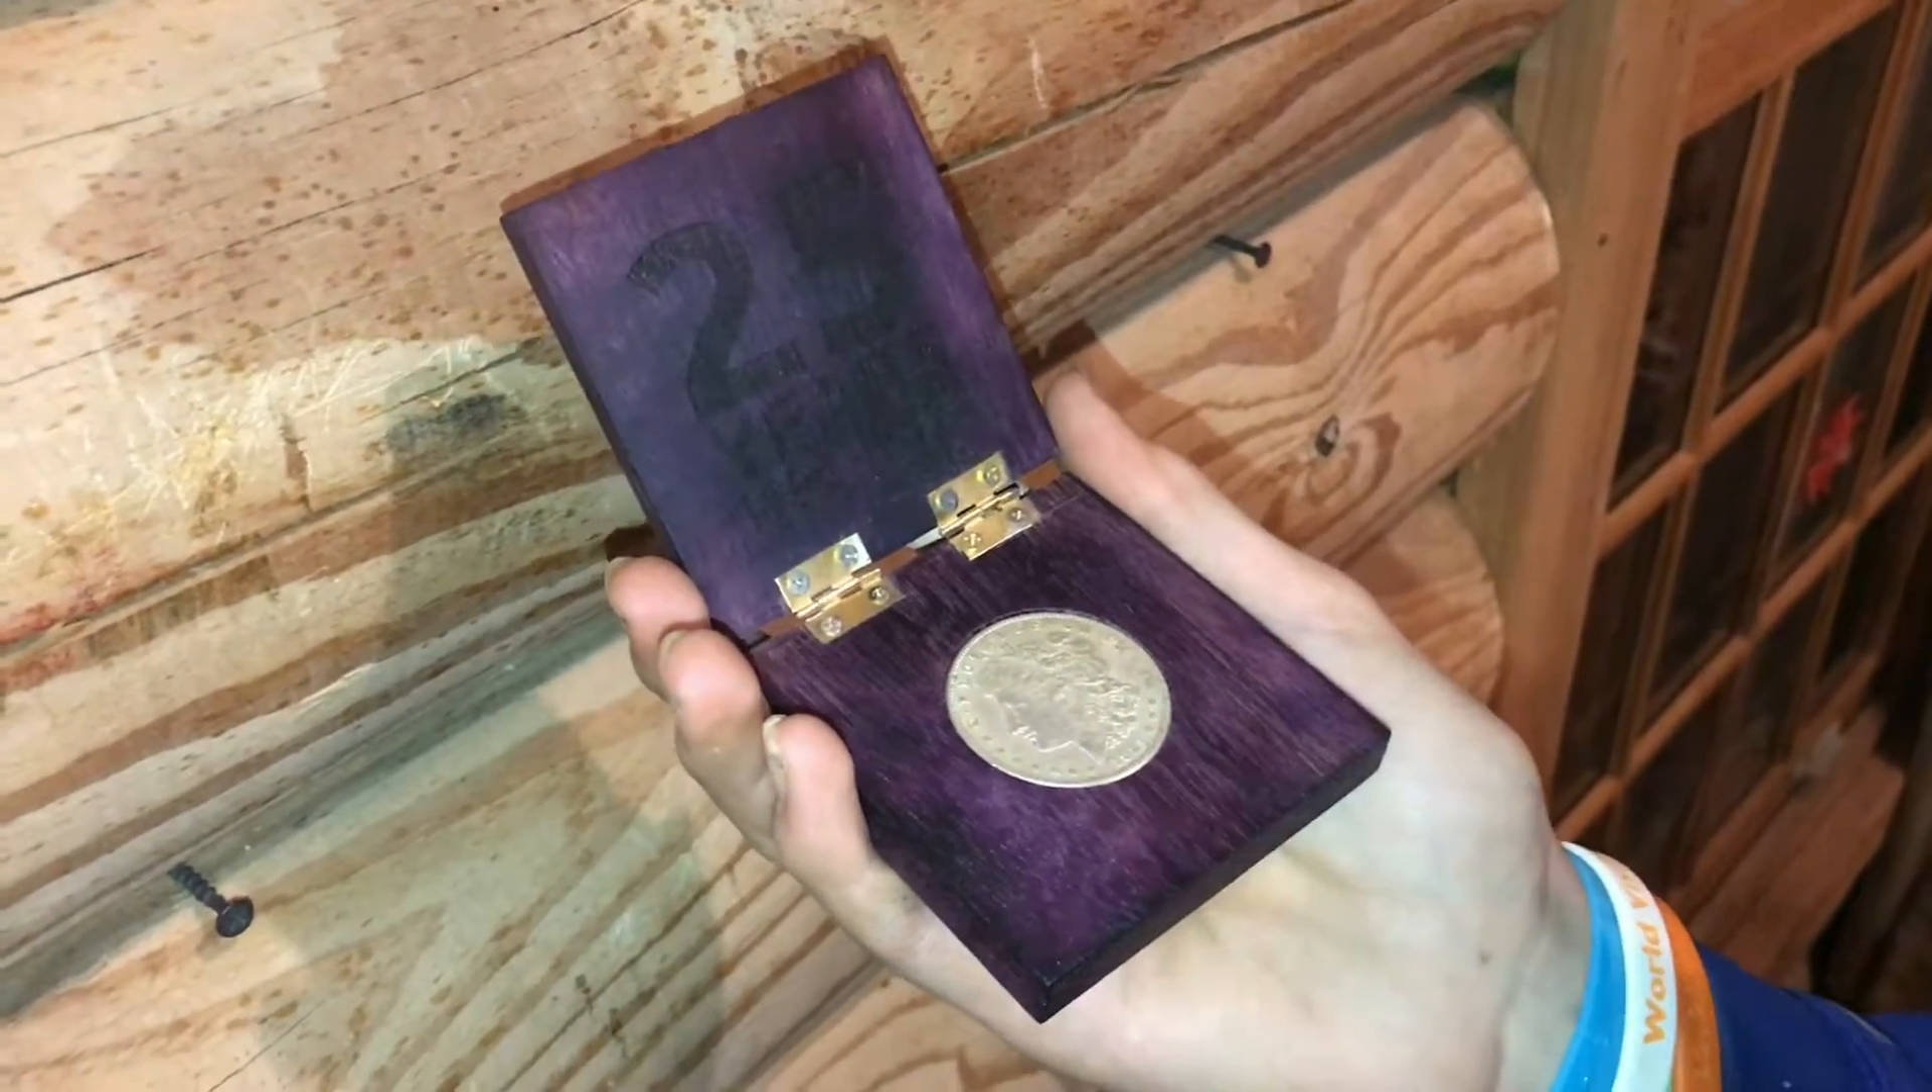Now I have the hinges all screwed in and it looks real nice. And the coin fits in there just perfect.